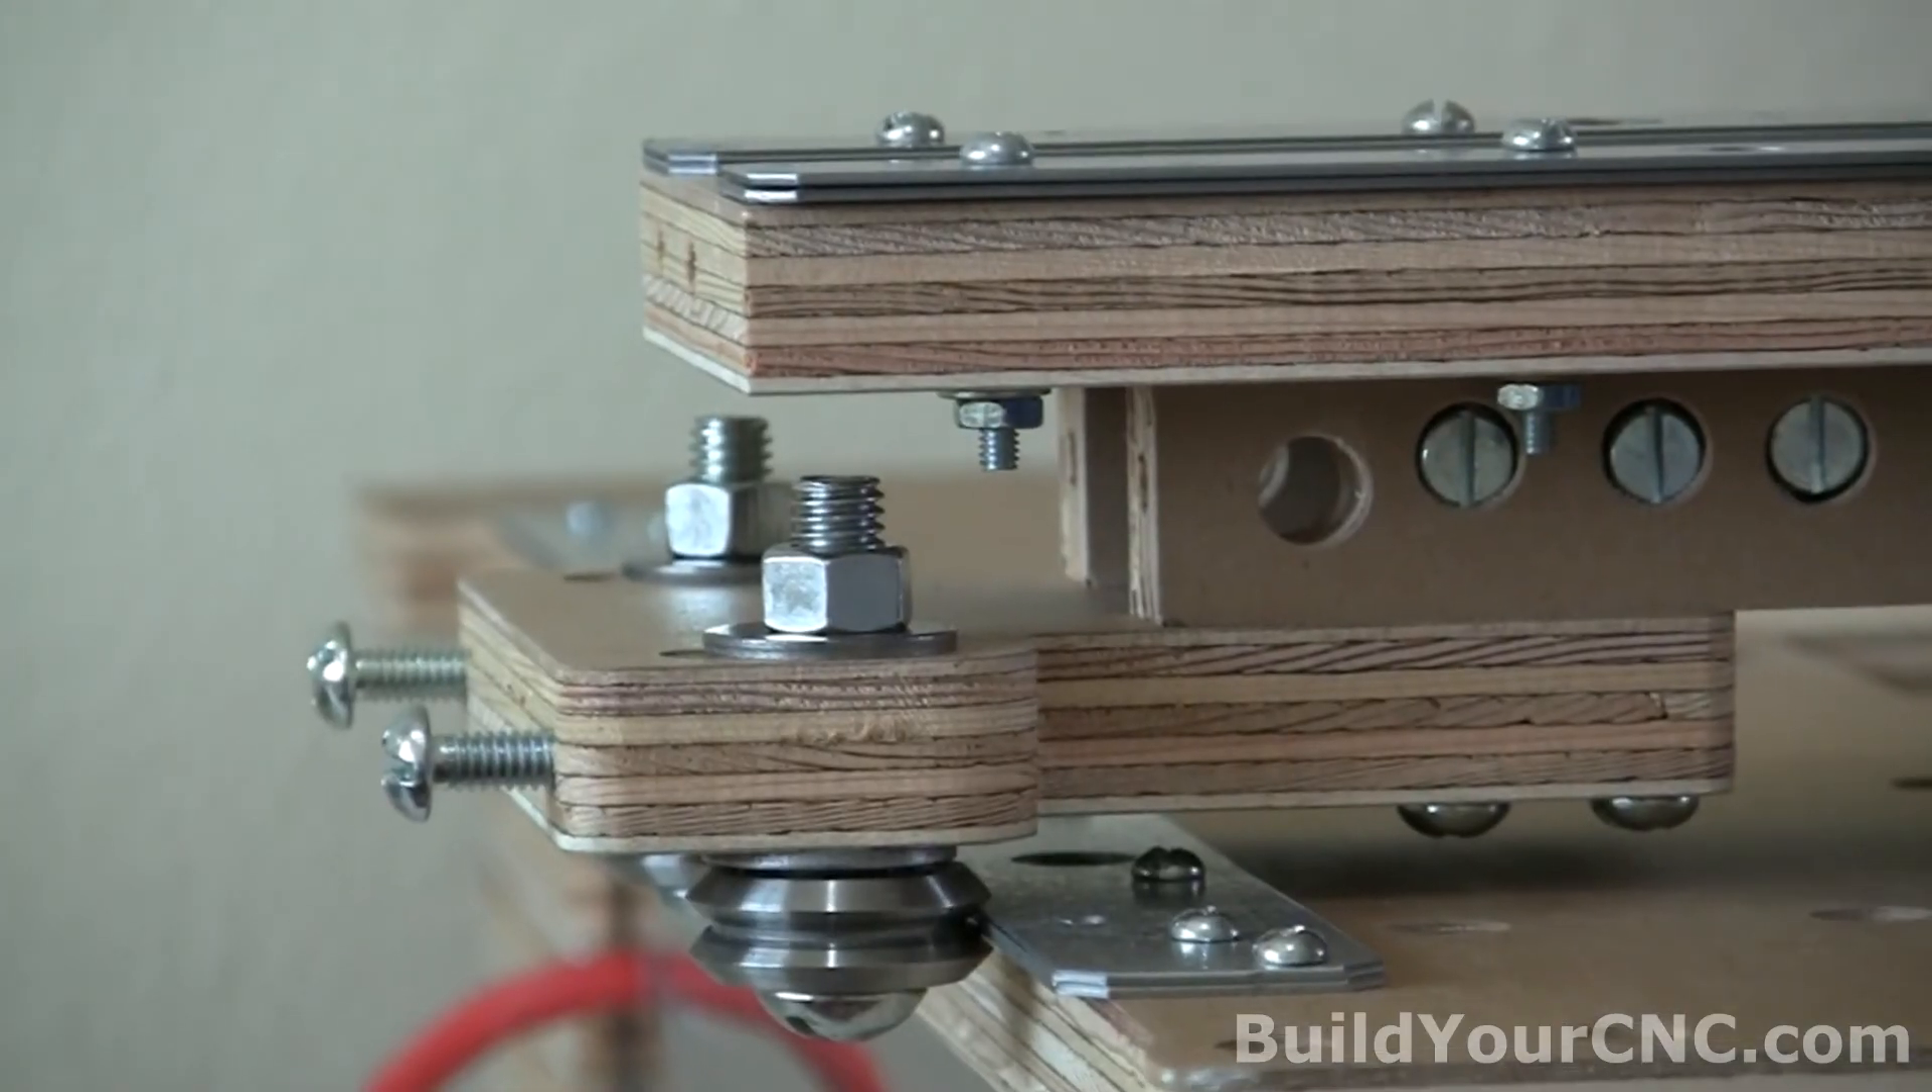Now we're done with putting in the assemblies of the screws, nuts, washers, and spacers.